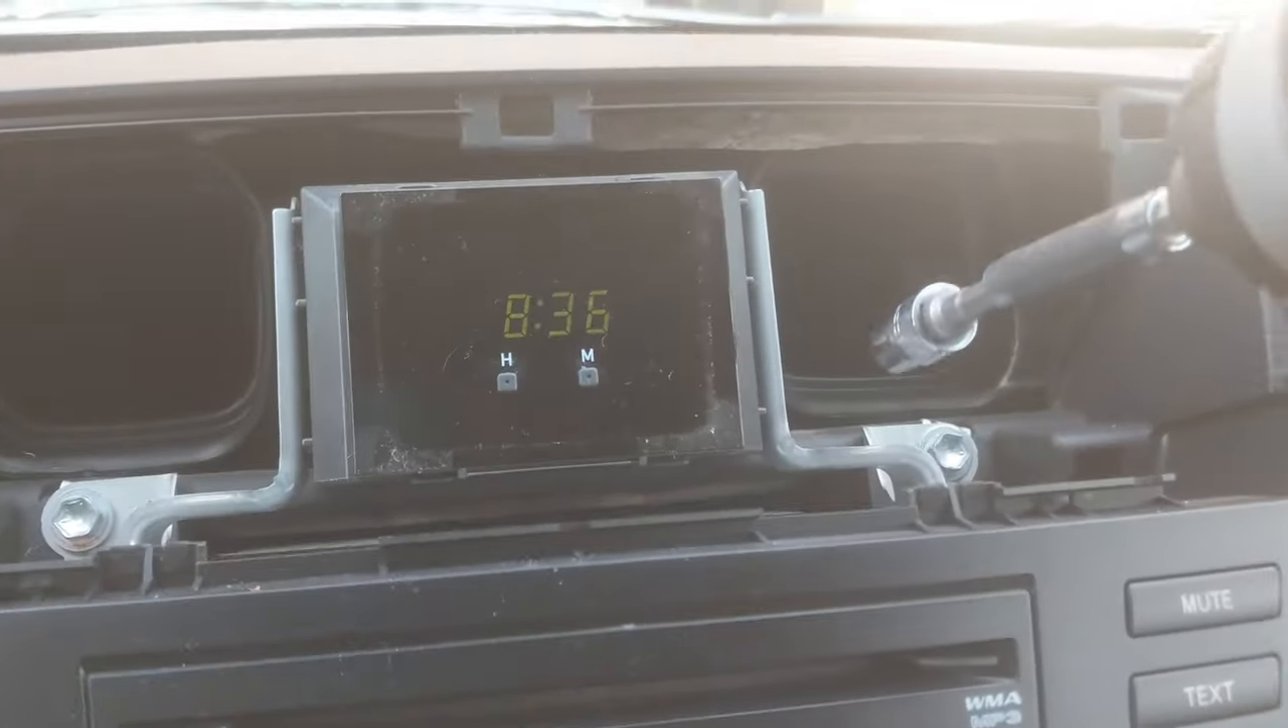Now we have access to these two 10 millimeter bolts.